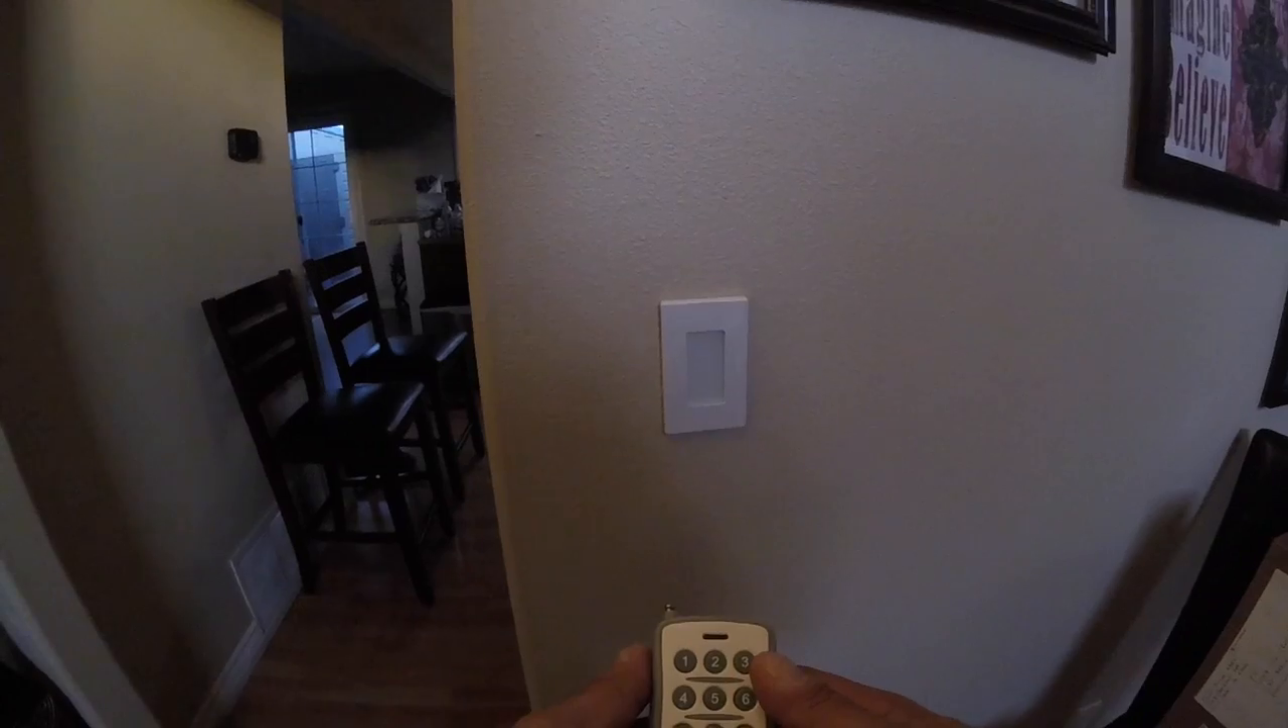Presionamos firmemente la placa de acabado y la instalación queda completamente terminada.